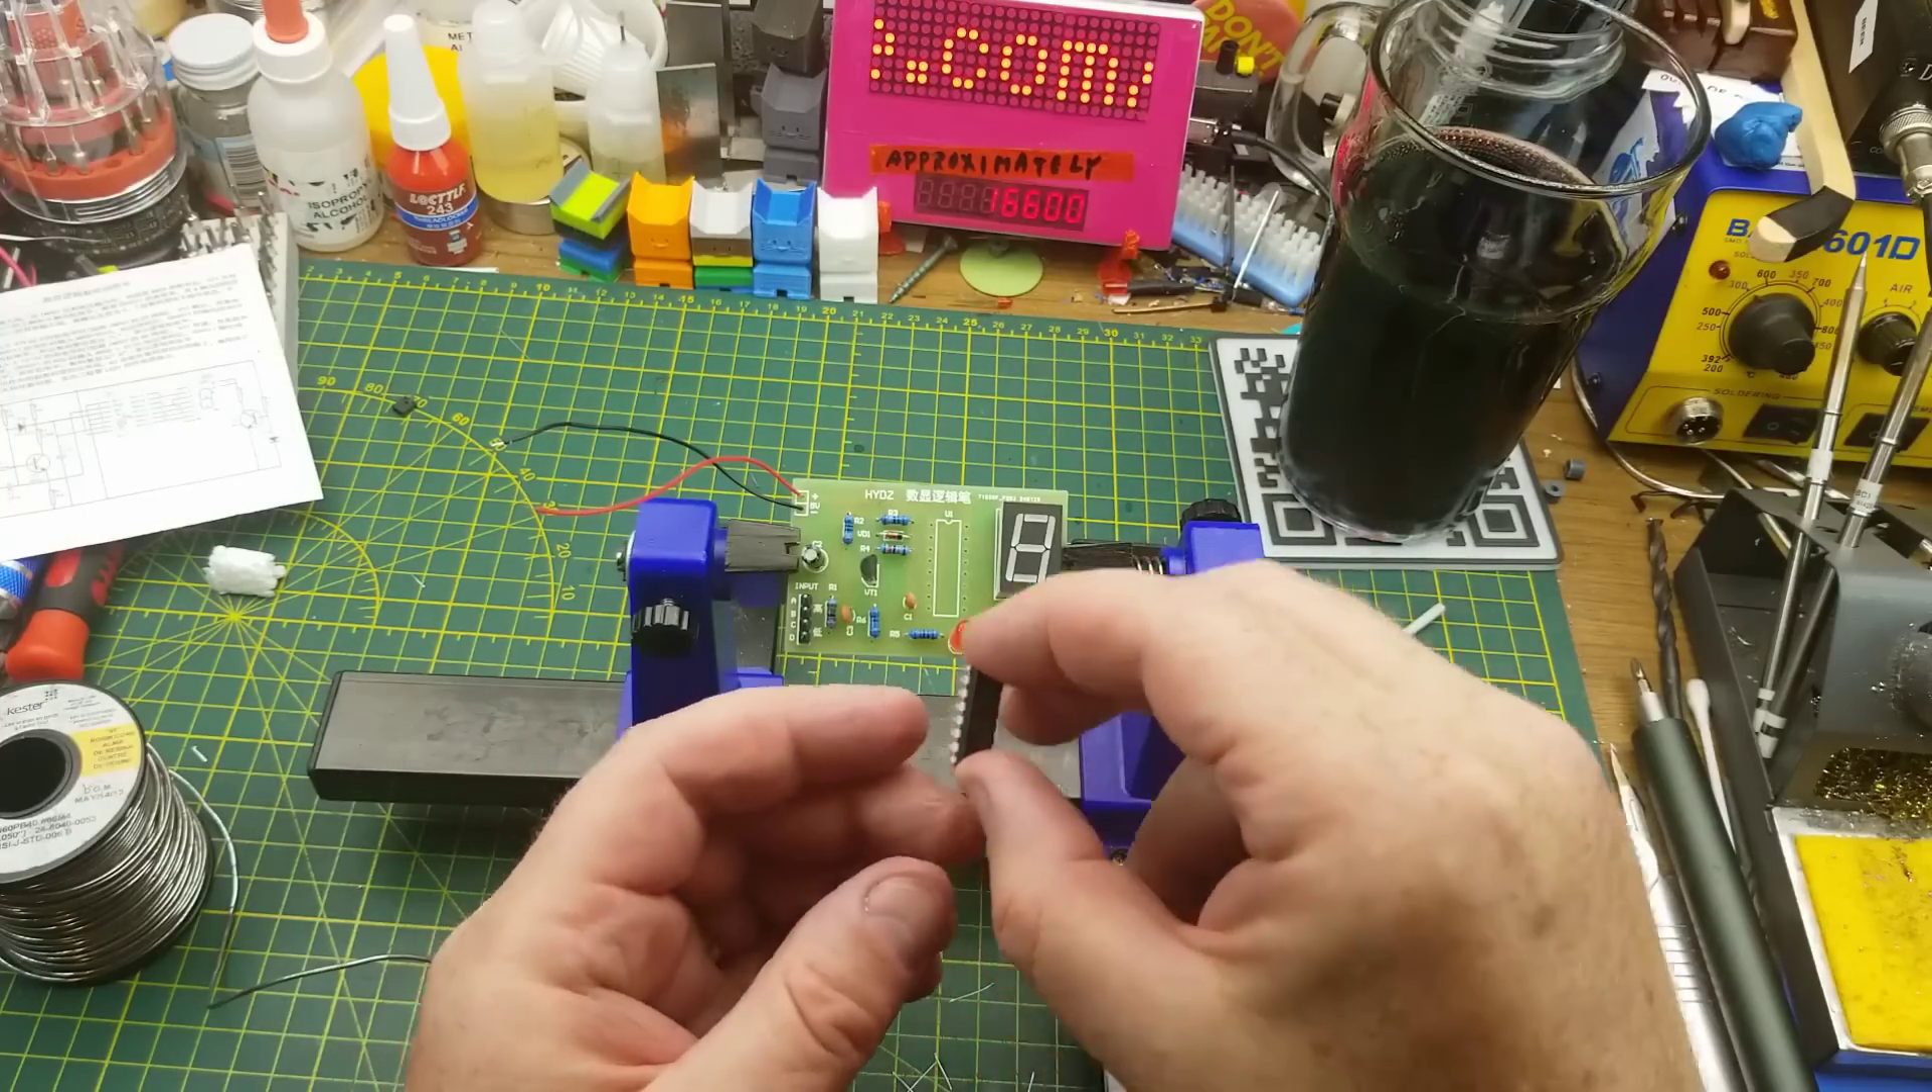Now the only thing left is the chip.